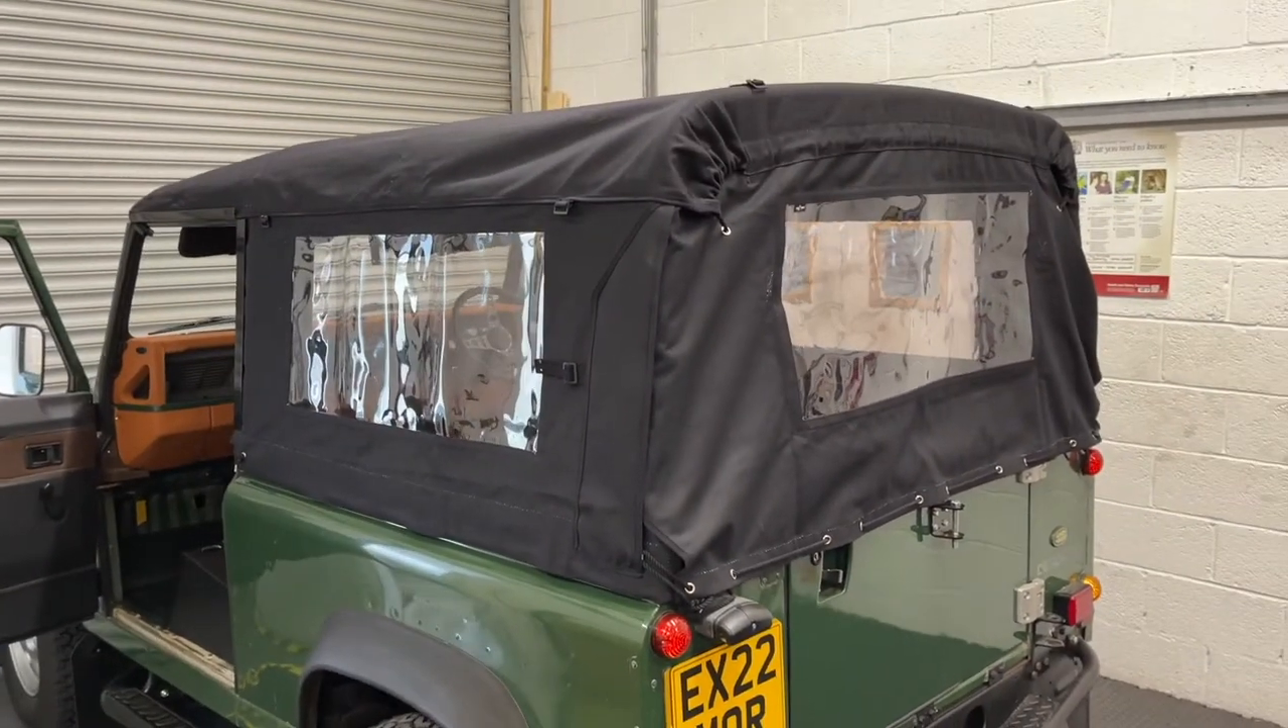And there we go, that's your canvas hood fitted.